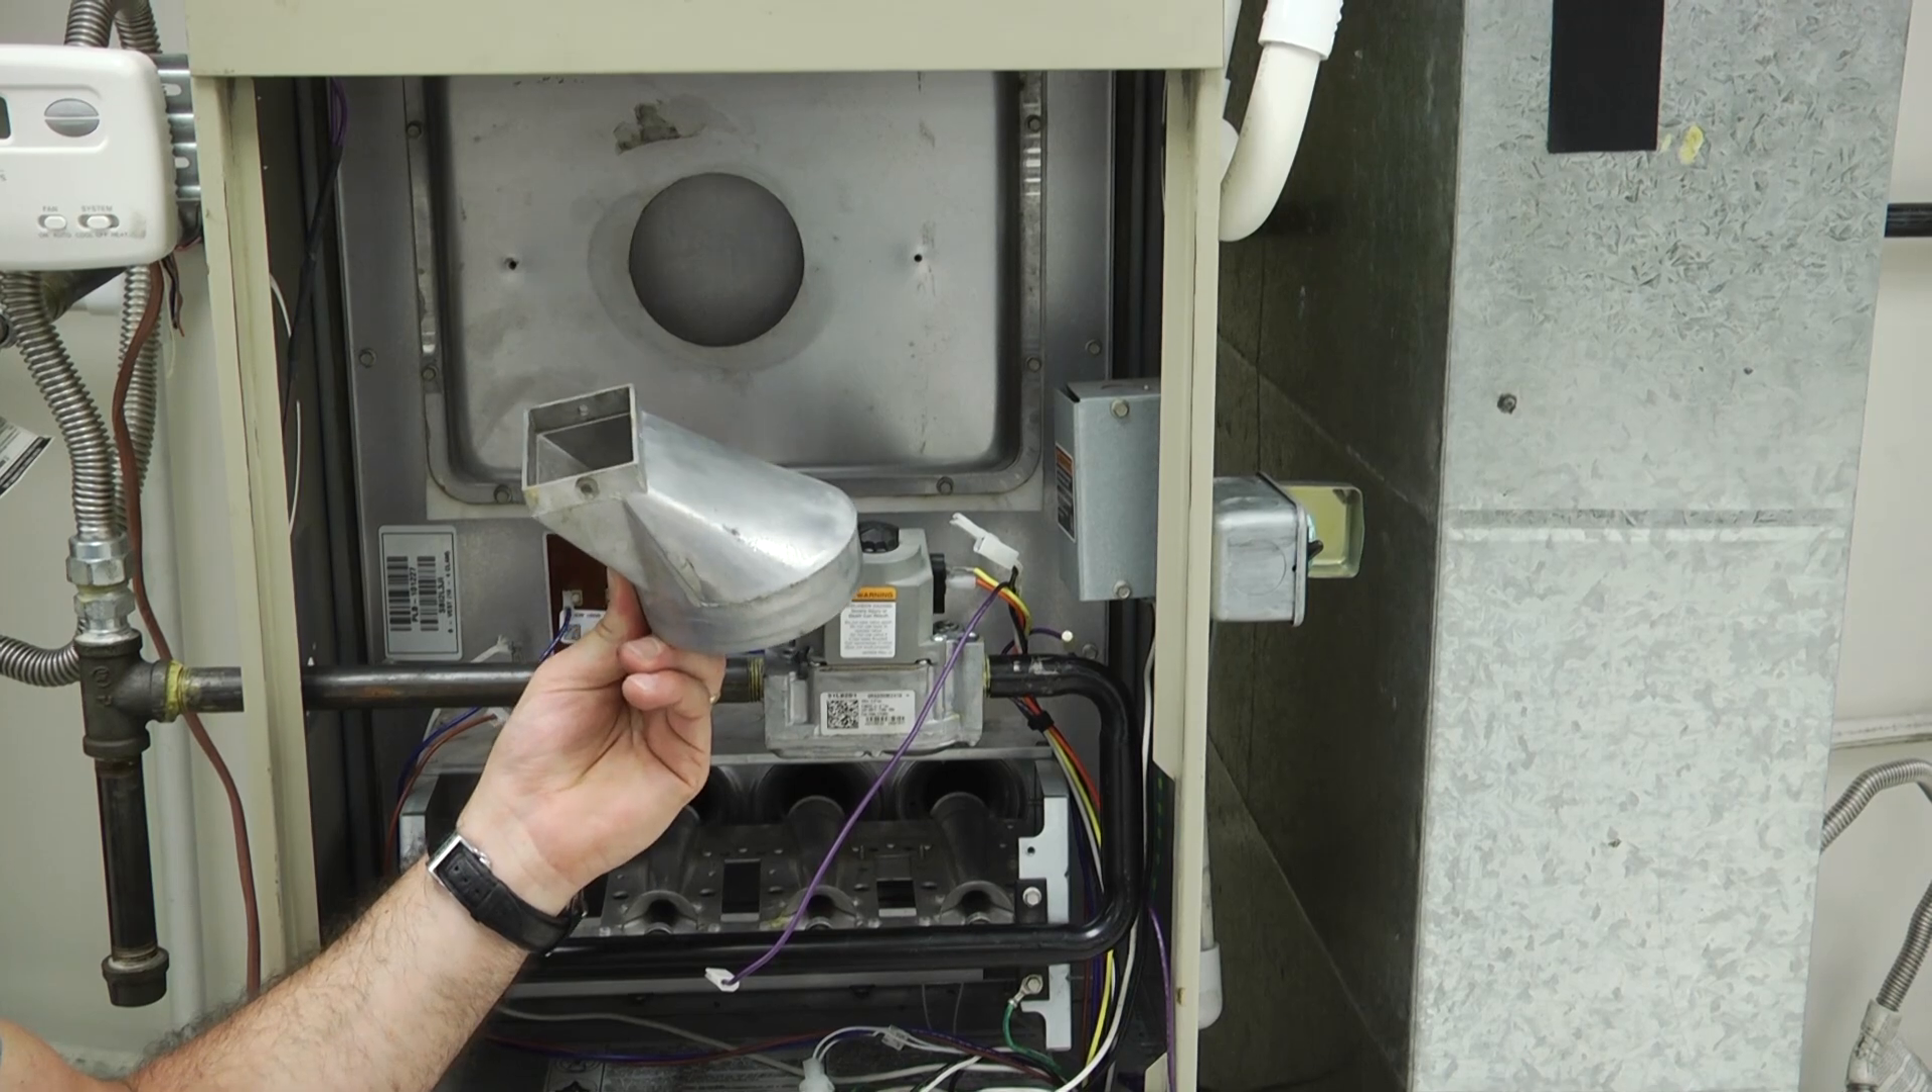Again, notice I took the vent adapter off as well.